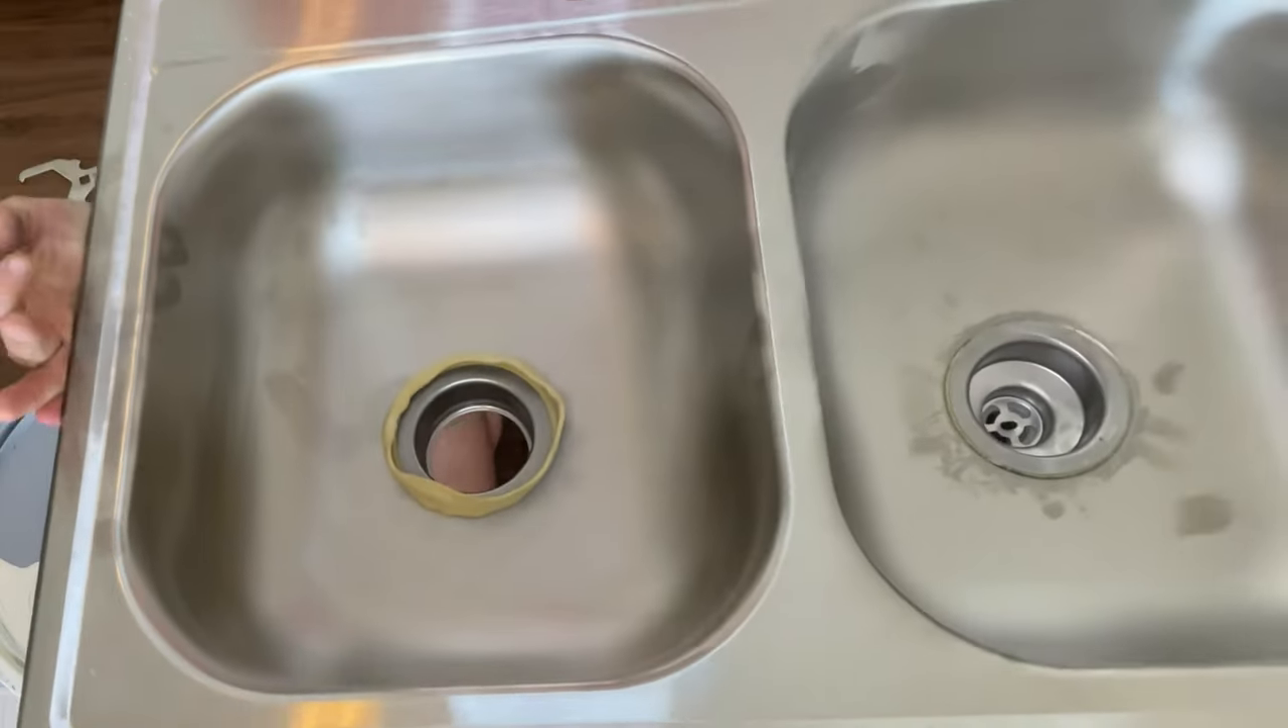With the drain assembly tightened on when you look at it from the top you'll see all the plumbers putty that is squished out.